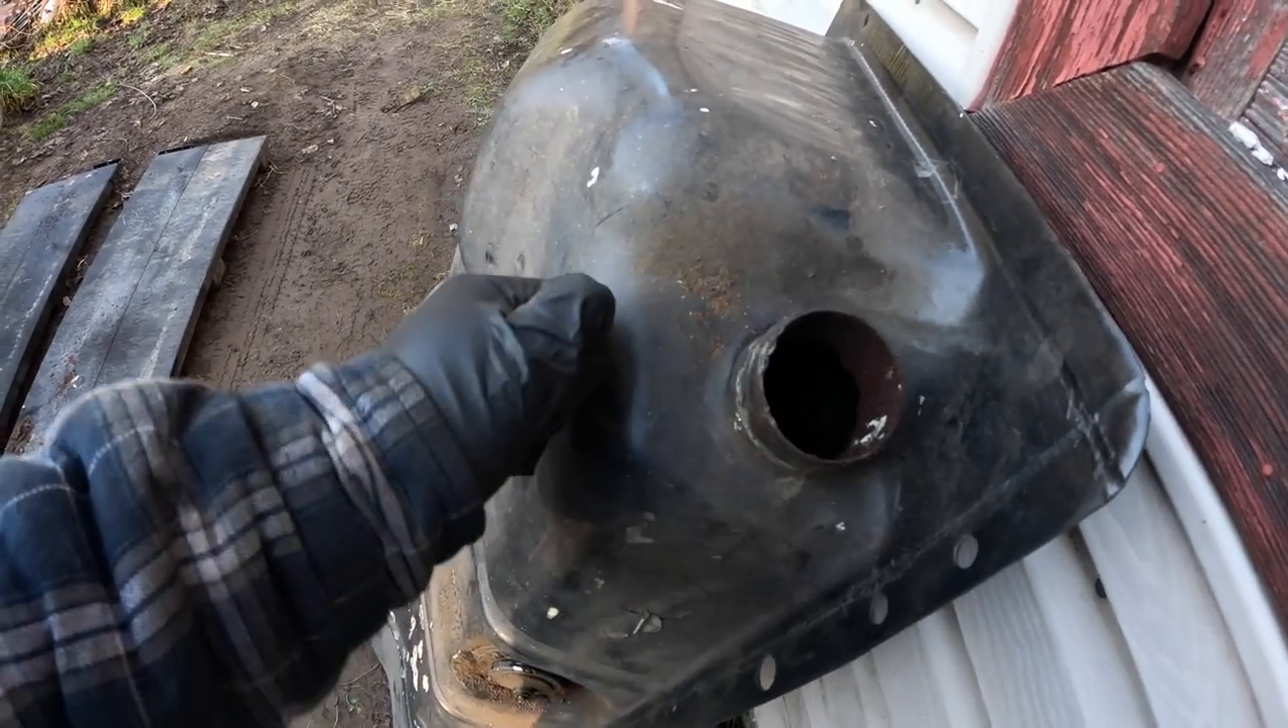All right I have the gas tank out.